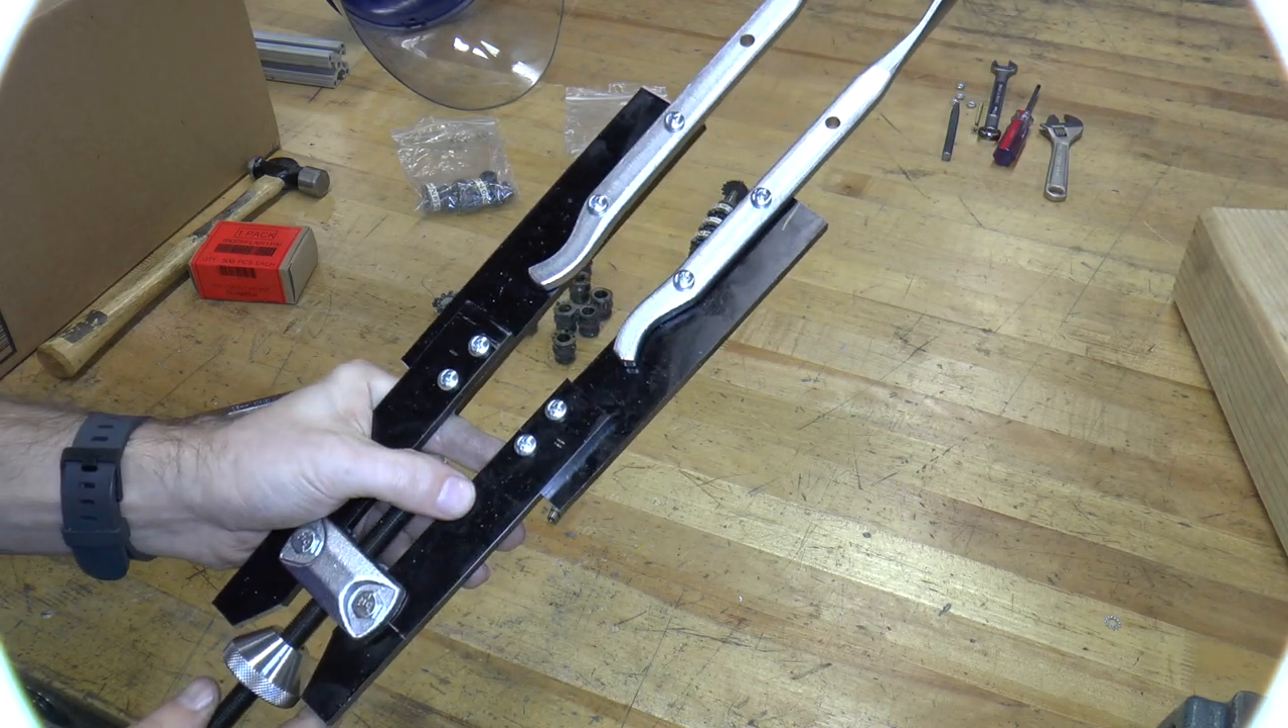I hokeyed up some extensions, uh, for these jaws. So they're longer now.